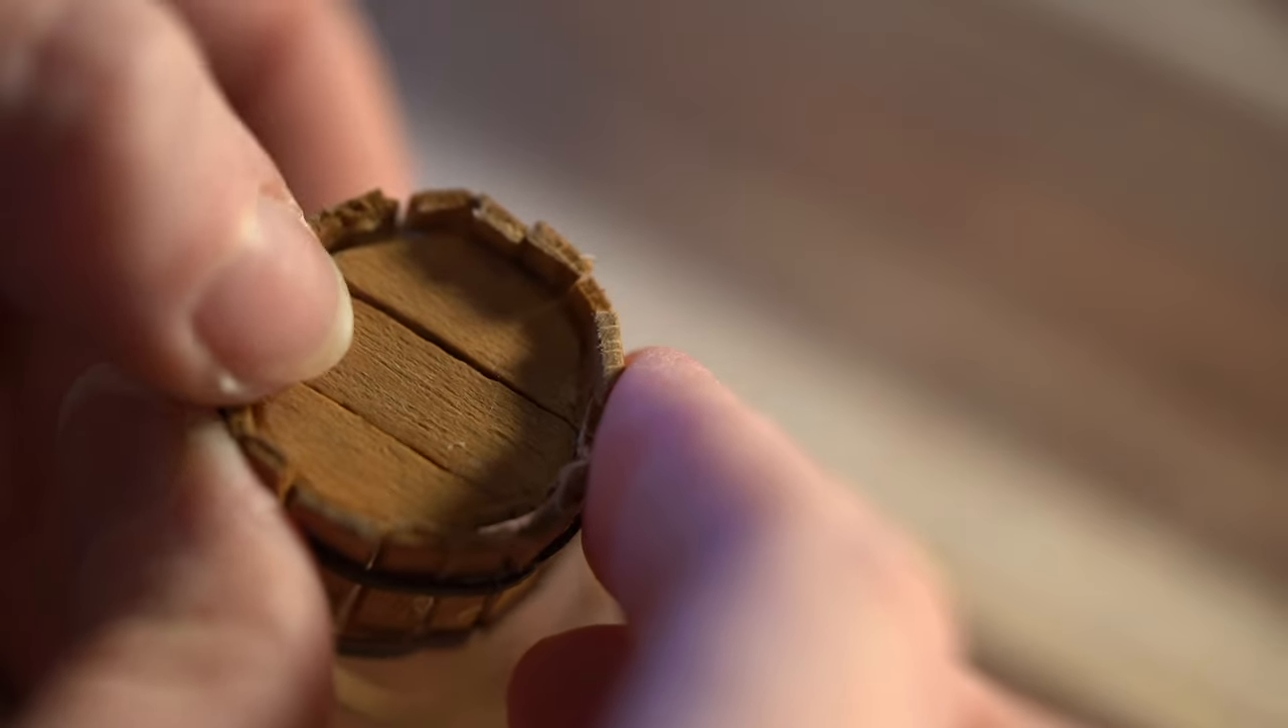The base of this bucket fit absolutely perfectly I was so pleased with it.